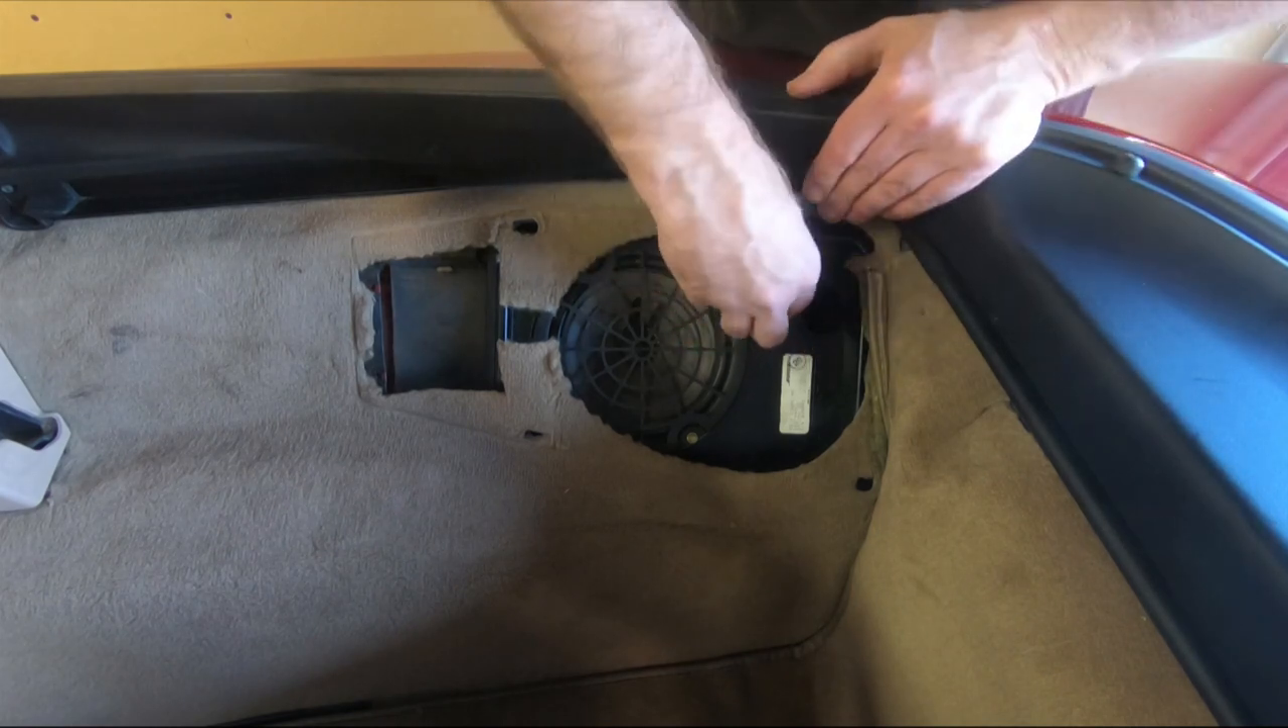Okay, the enclosure is back in the car.